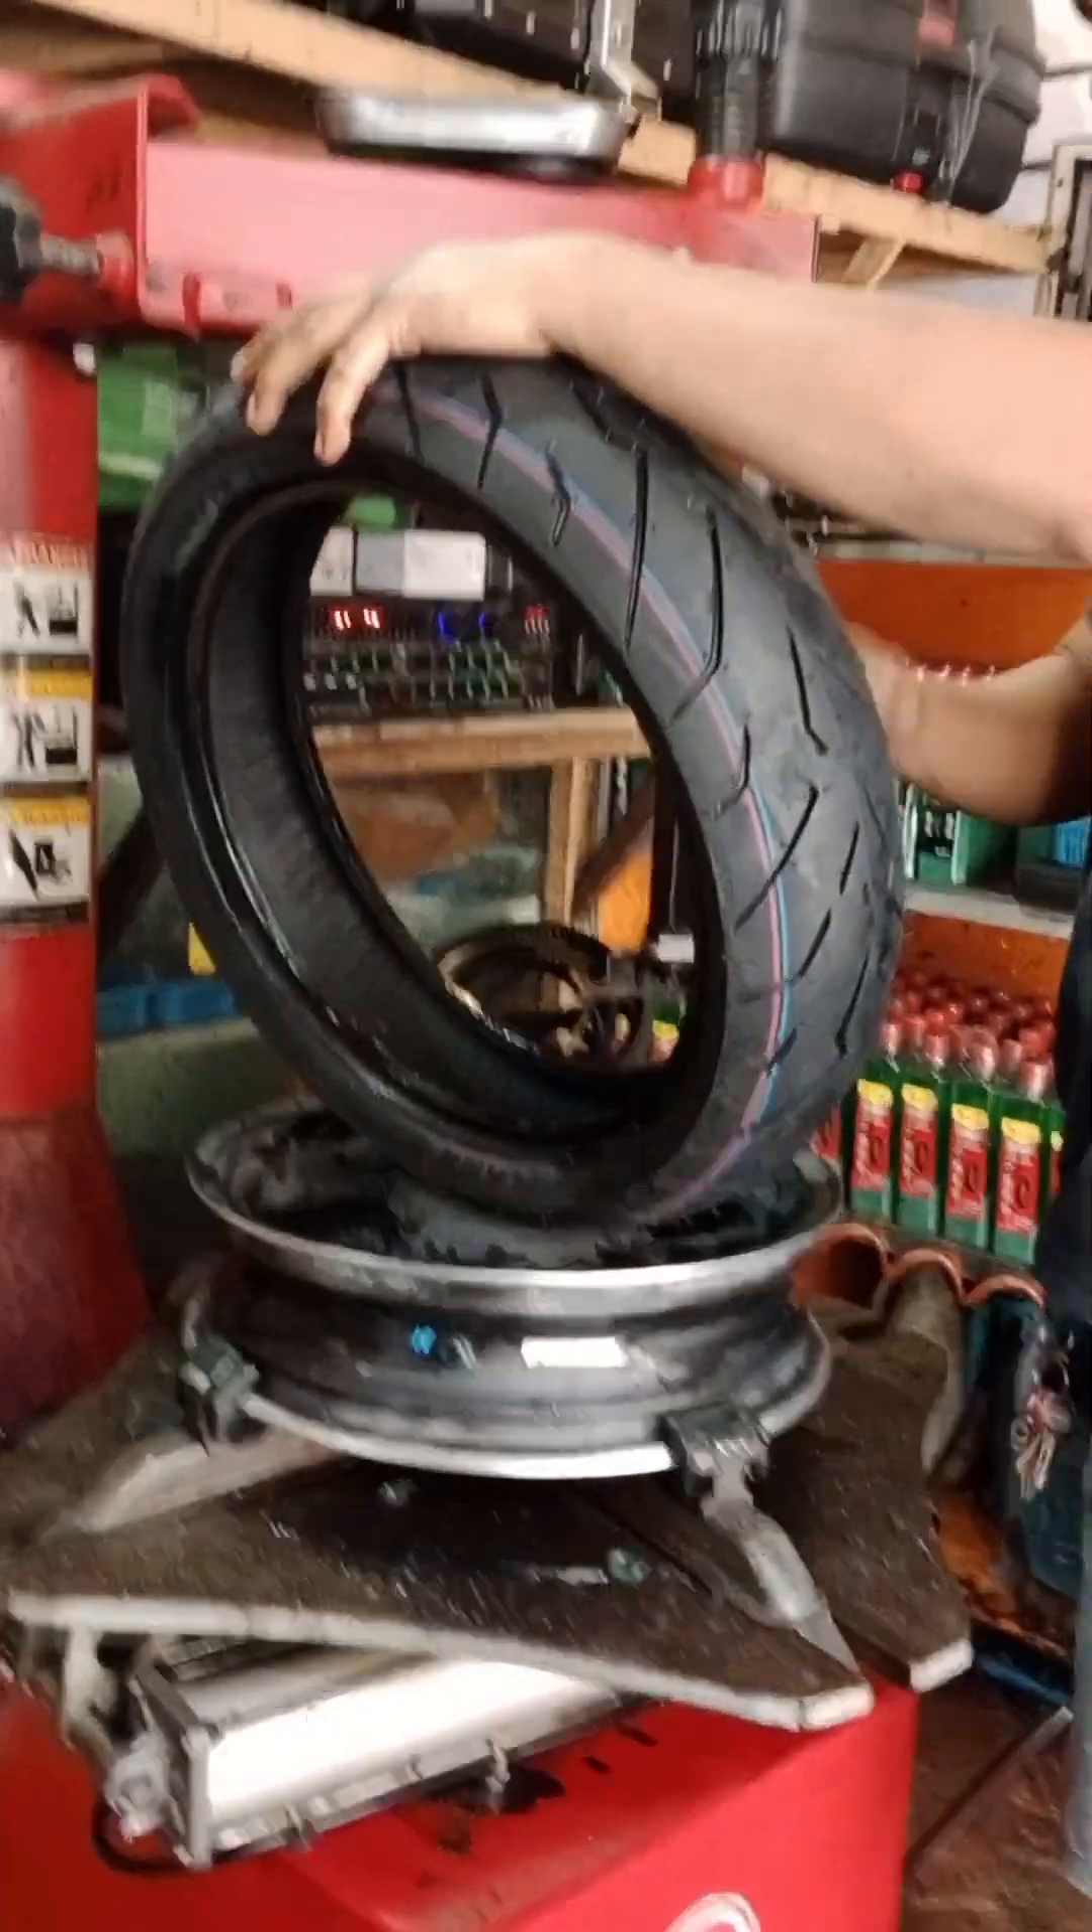Ayan, kinuha na ni kuya yung bagong gulong at ikakabit na niya rito.